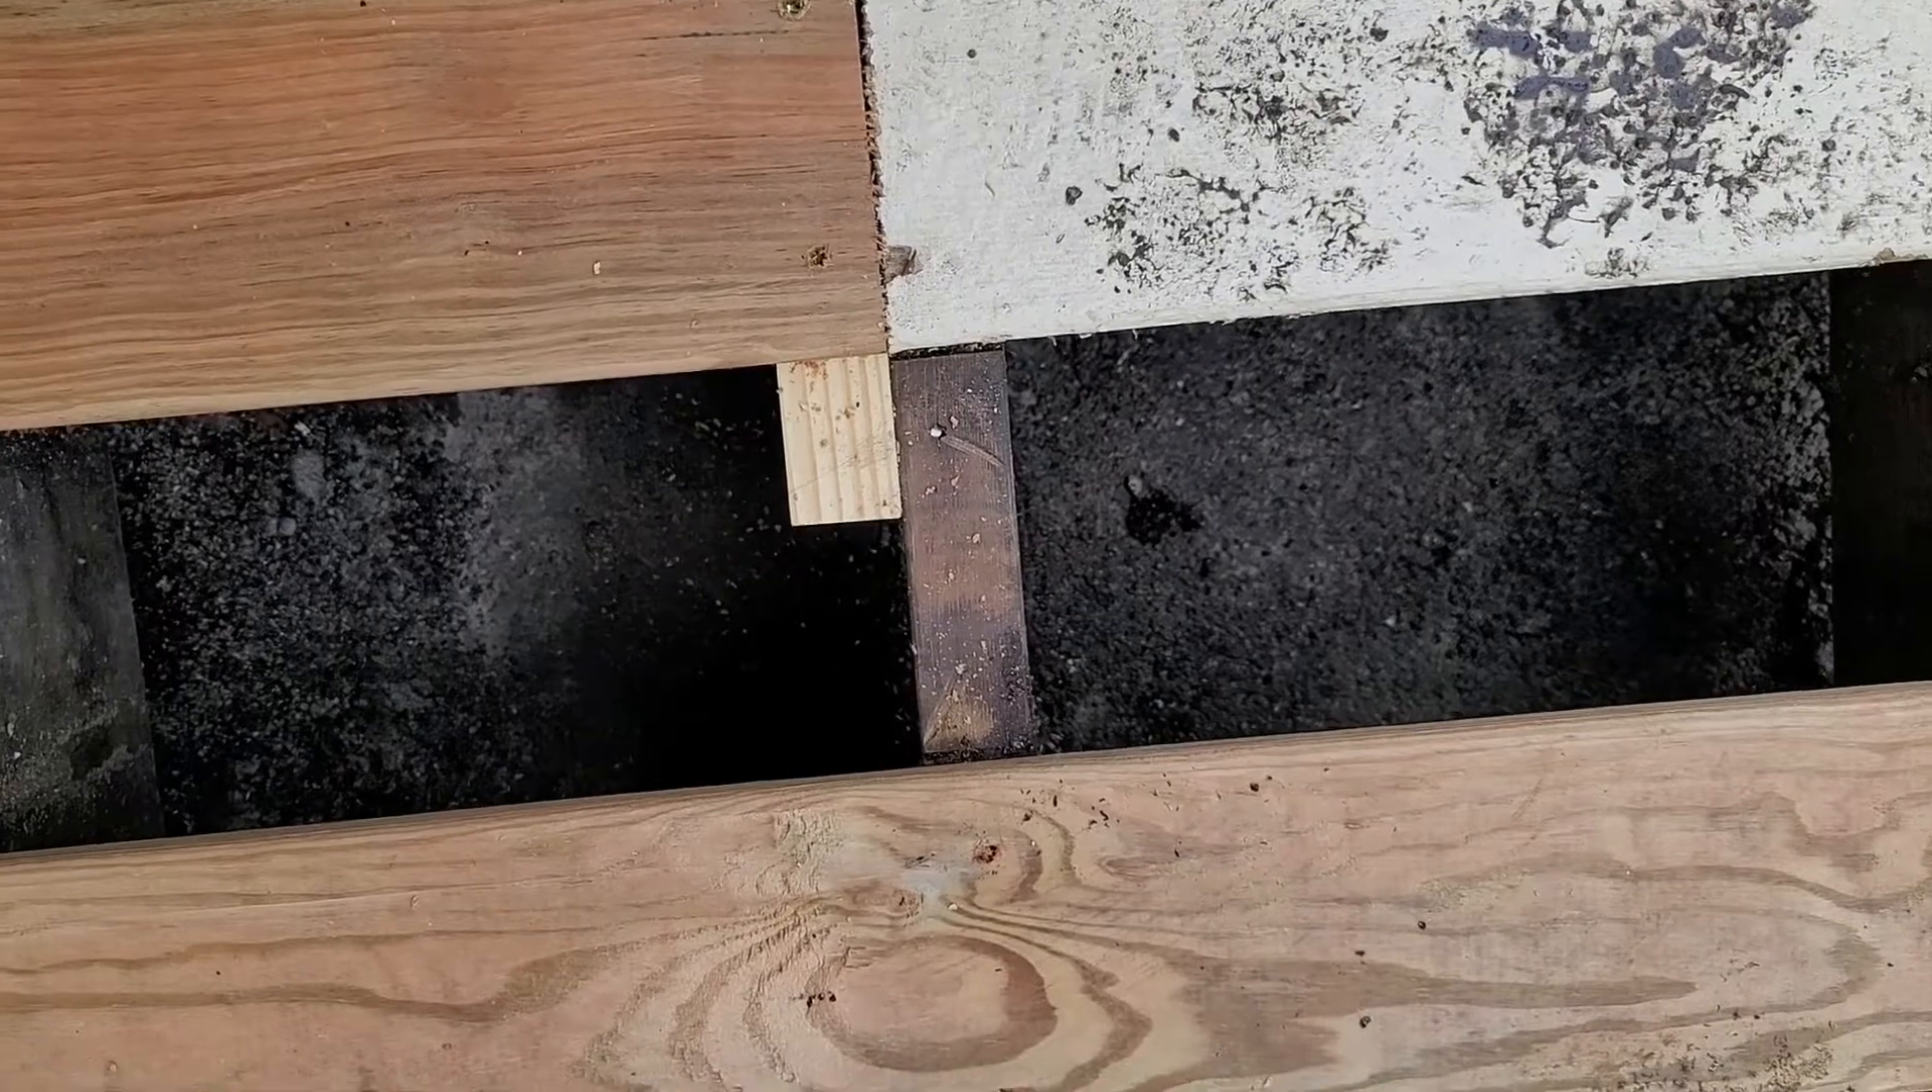Obviously the brace doesn't go all the way across.